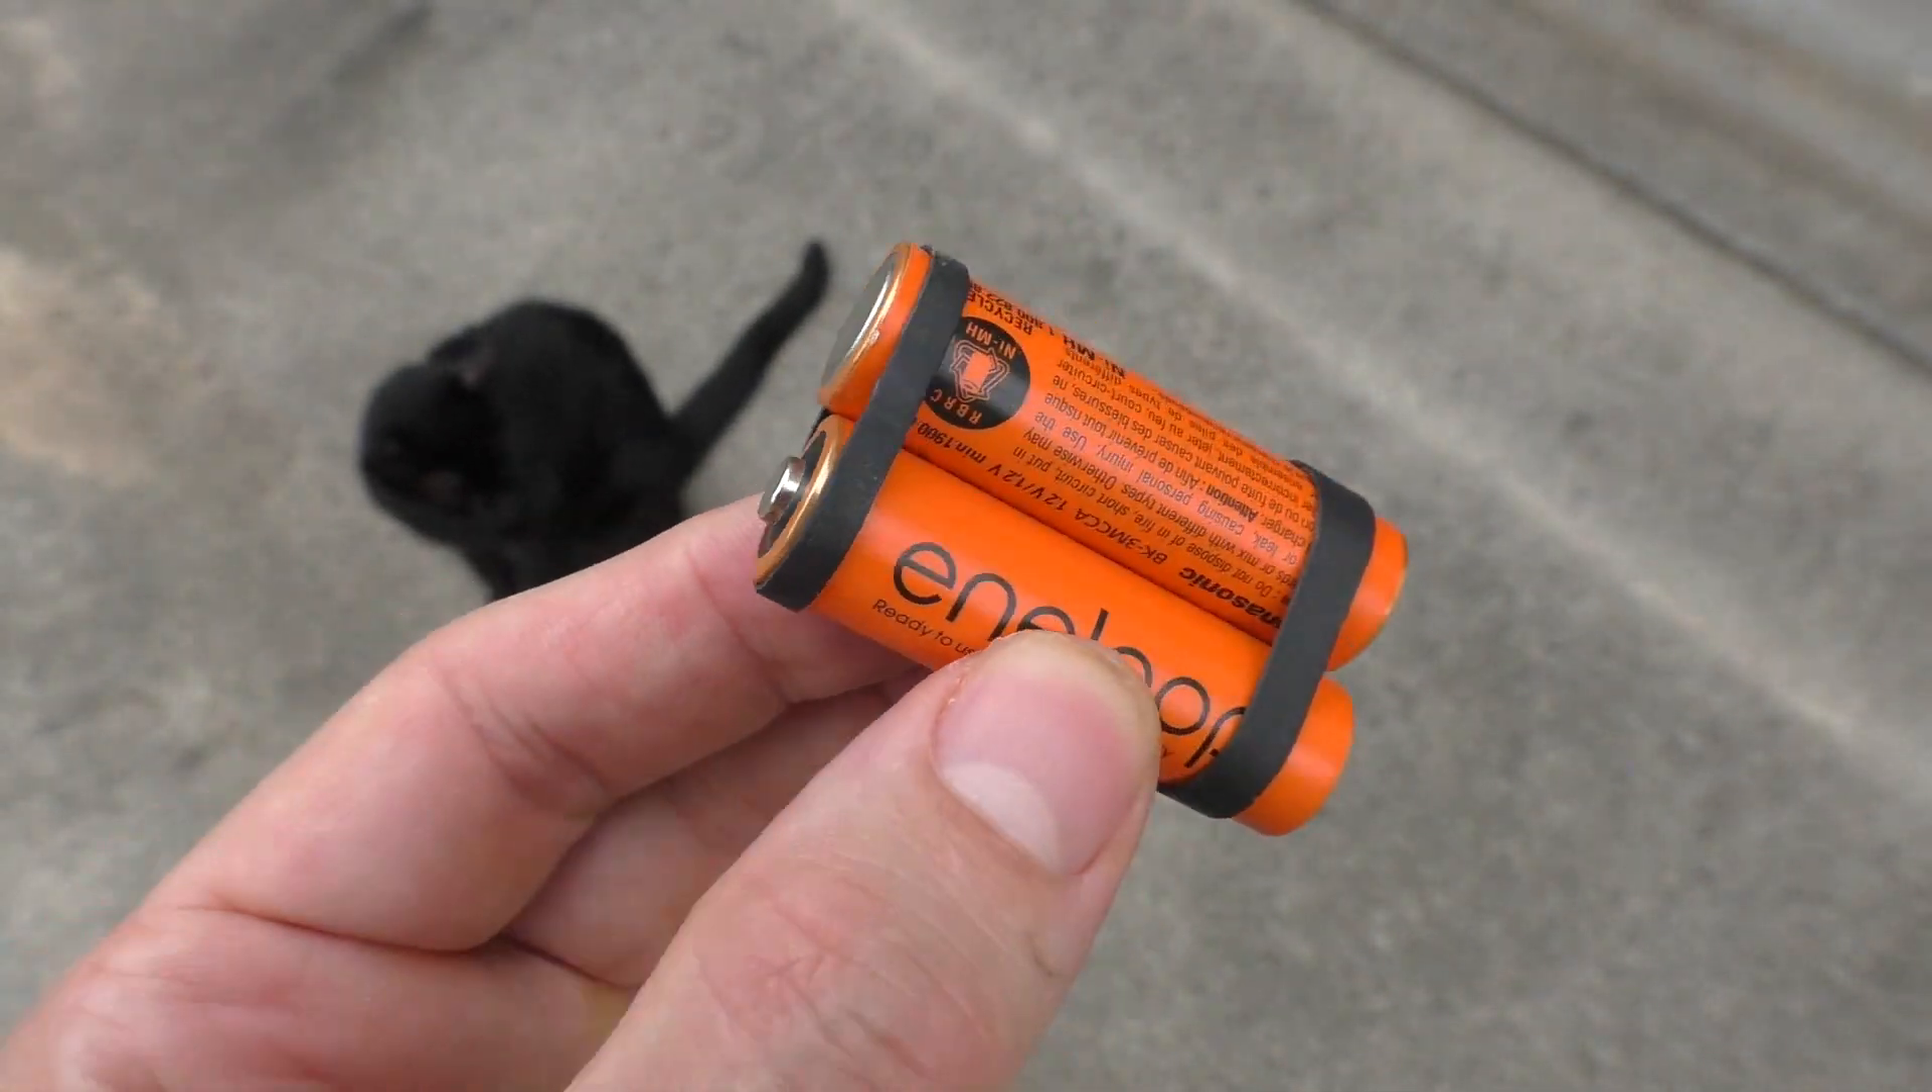Okay, so I cut two little strips of this heat shrink tubing and wrapped them around the battery pack and it'll hold it together.